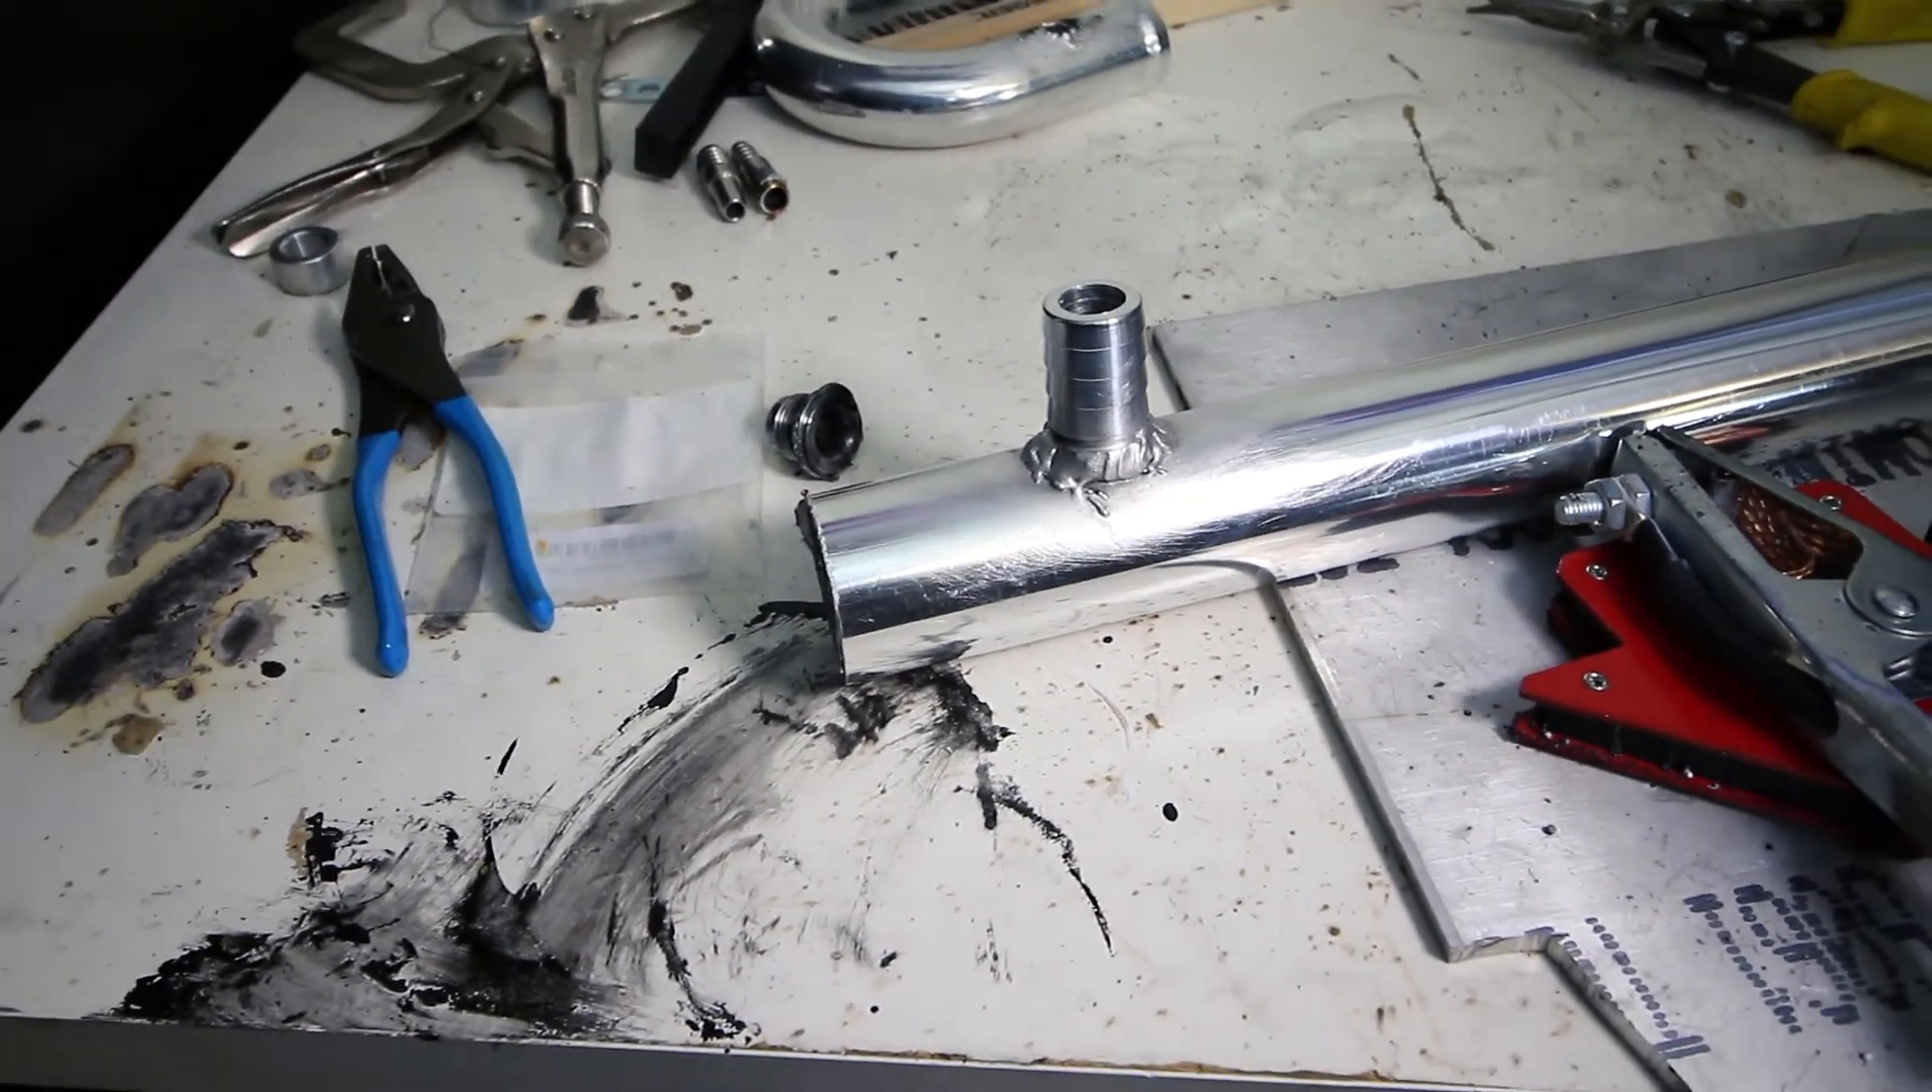All right, this blow-off valve barb is done. We just have one more to do and we'll be golden.